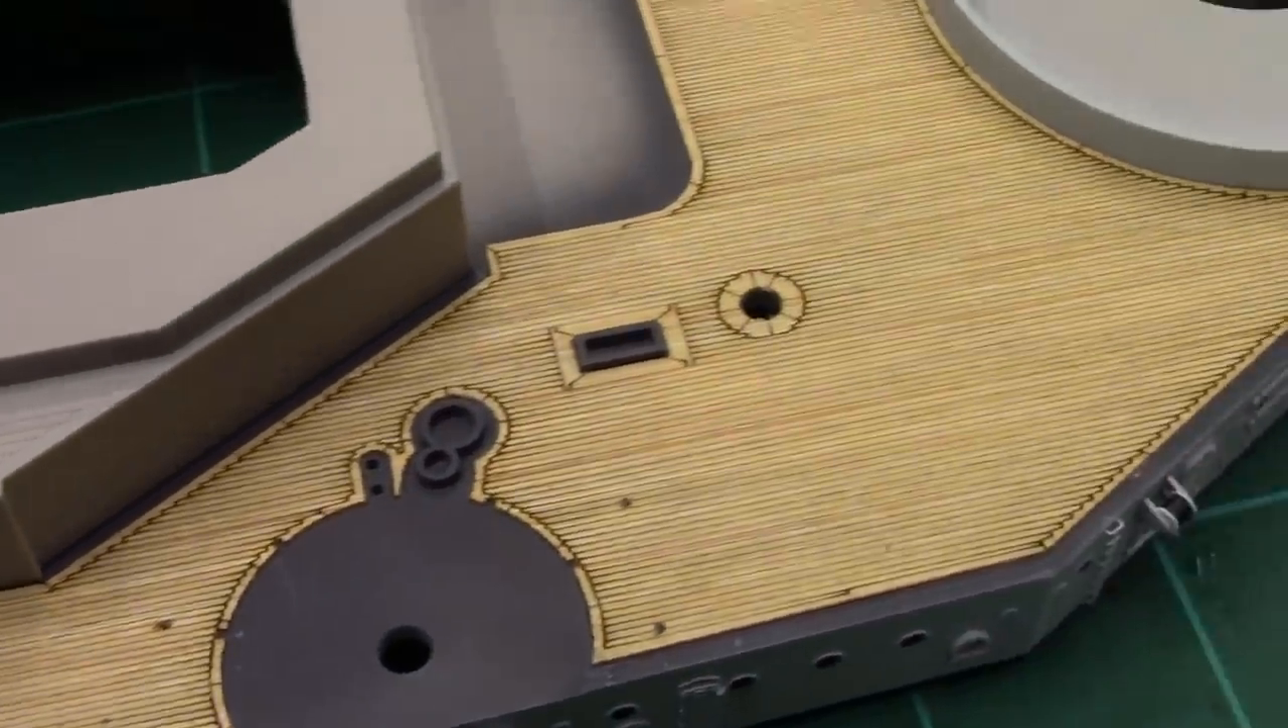You can see here the fit is nice along all of our edges just like we want there's very little excess sticking out anywhere the seams look good uh and it fits nicely both sides of course.